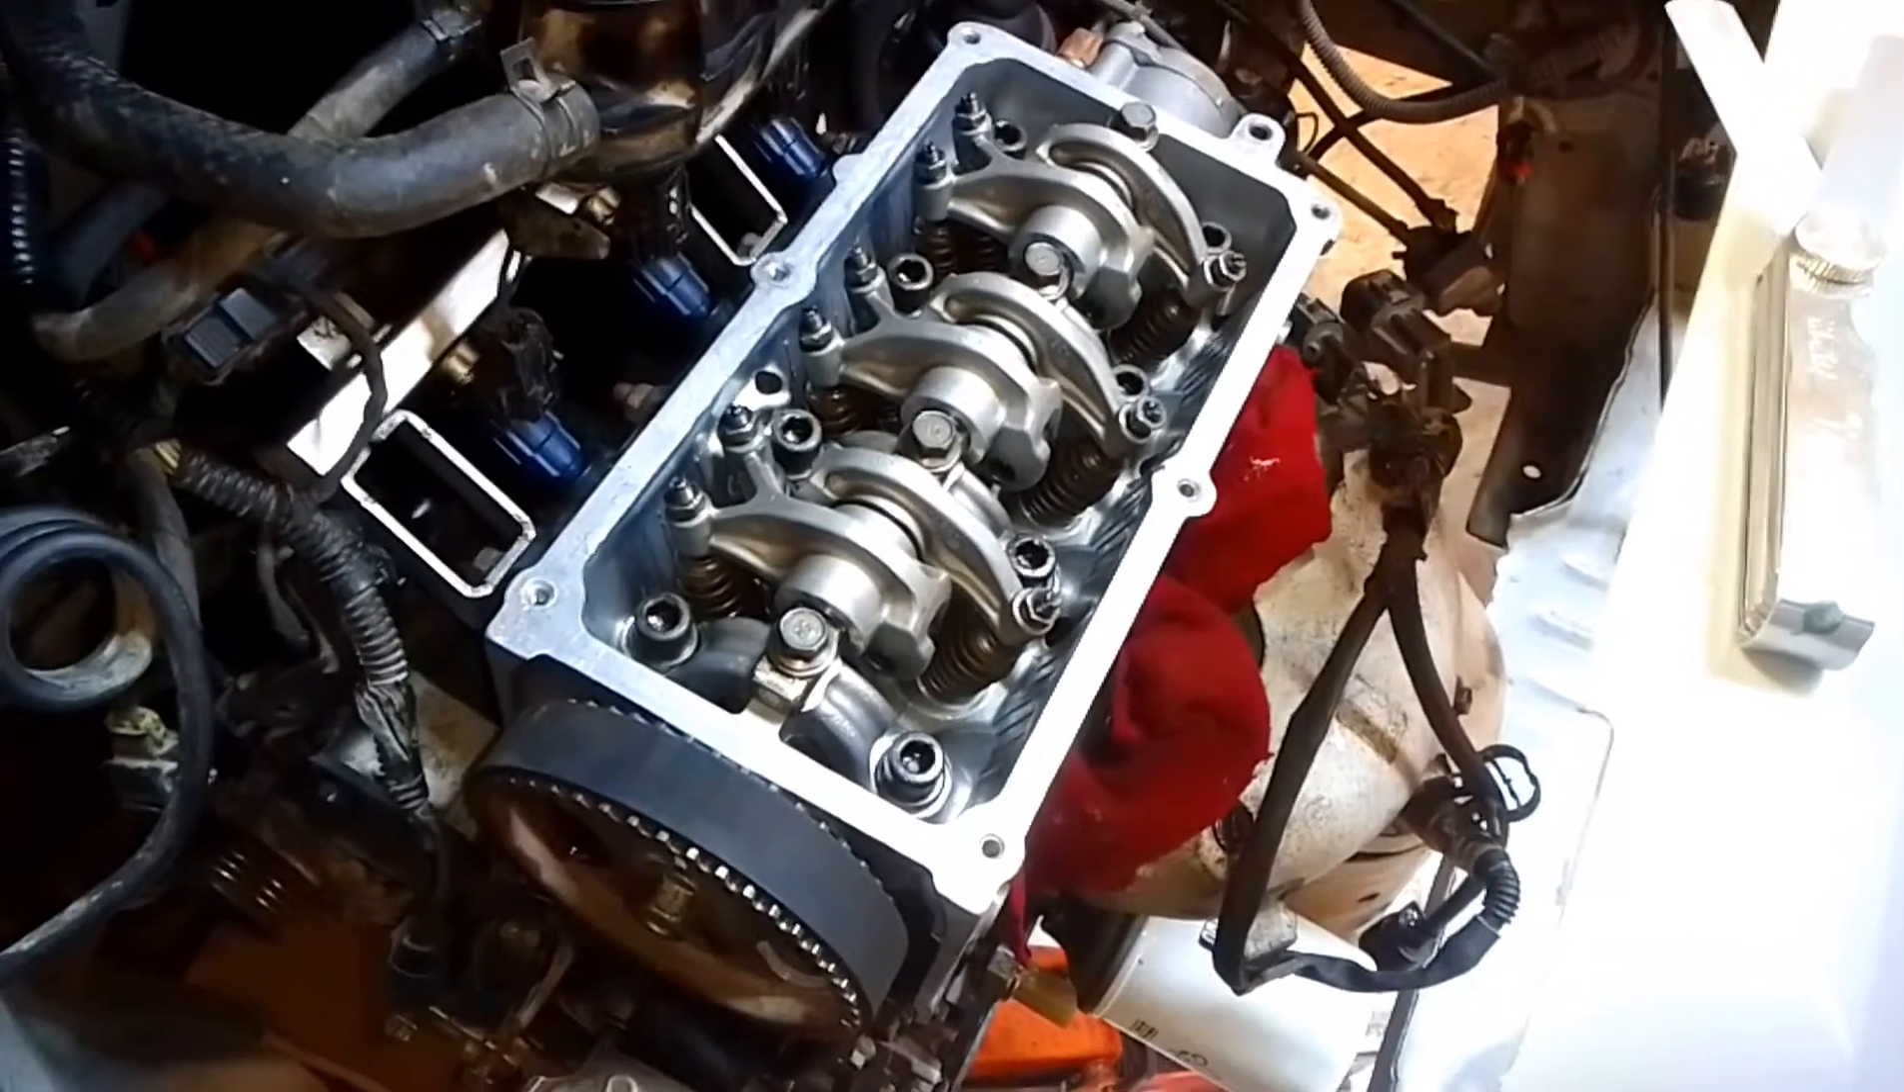Como pueden ver está sin la tapa de balancines hemos puesto recién a punto la distribución.